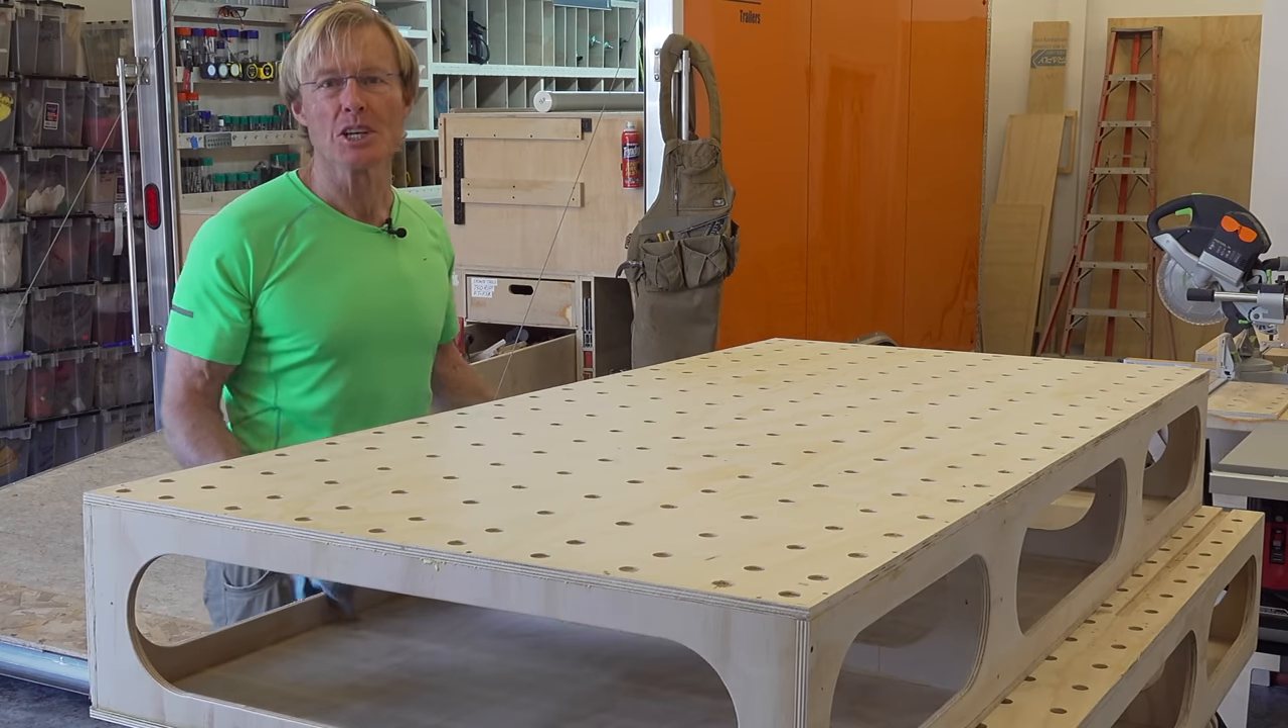Smart compact bench is now assembled.